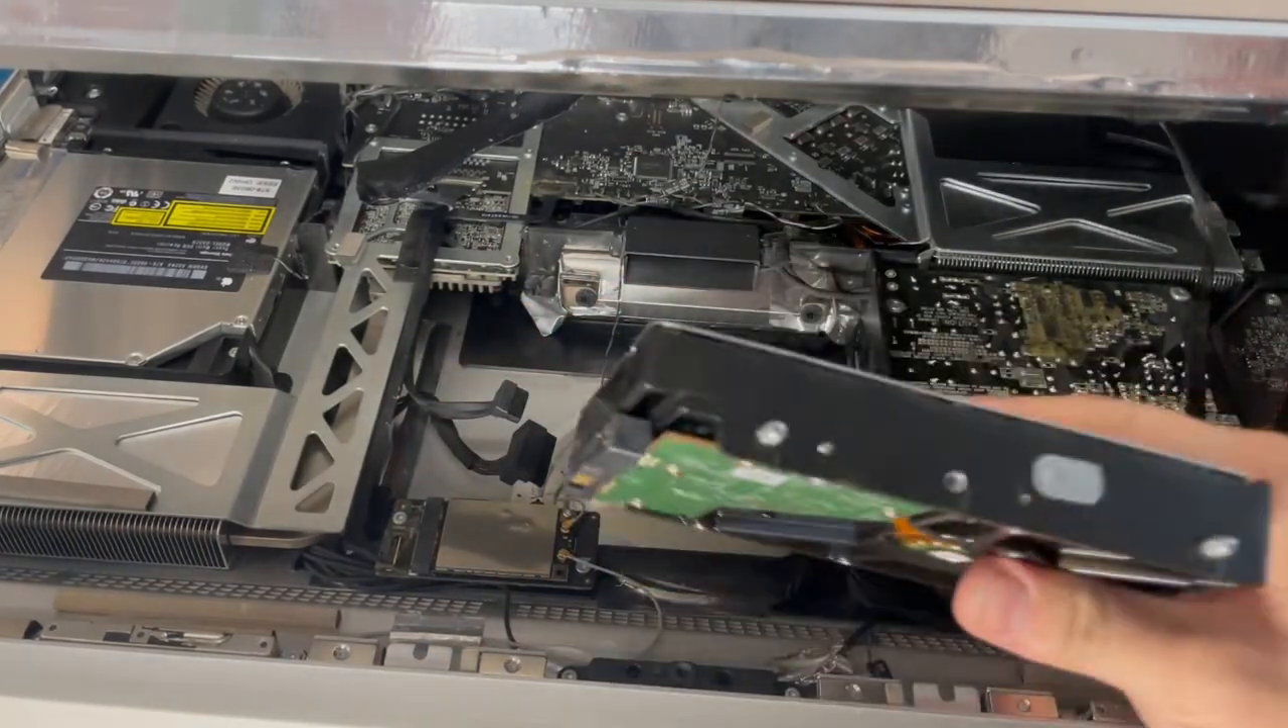So now we have a hard drive removed.